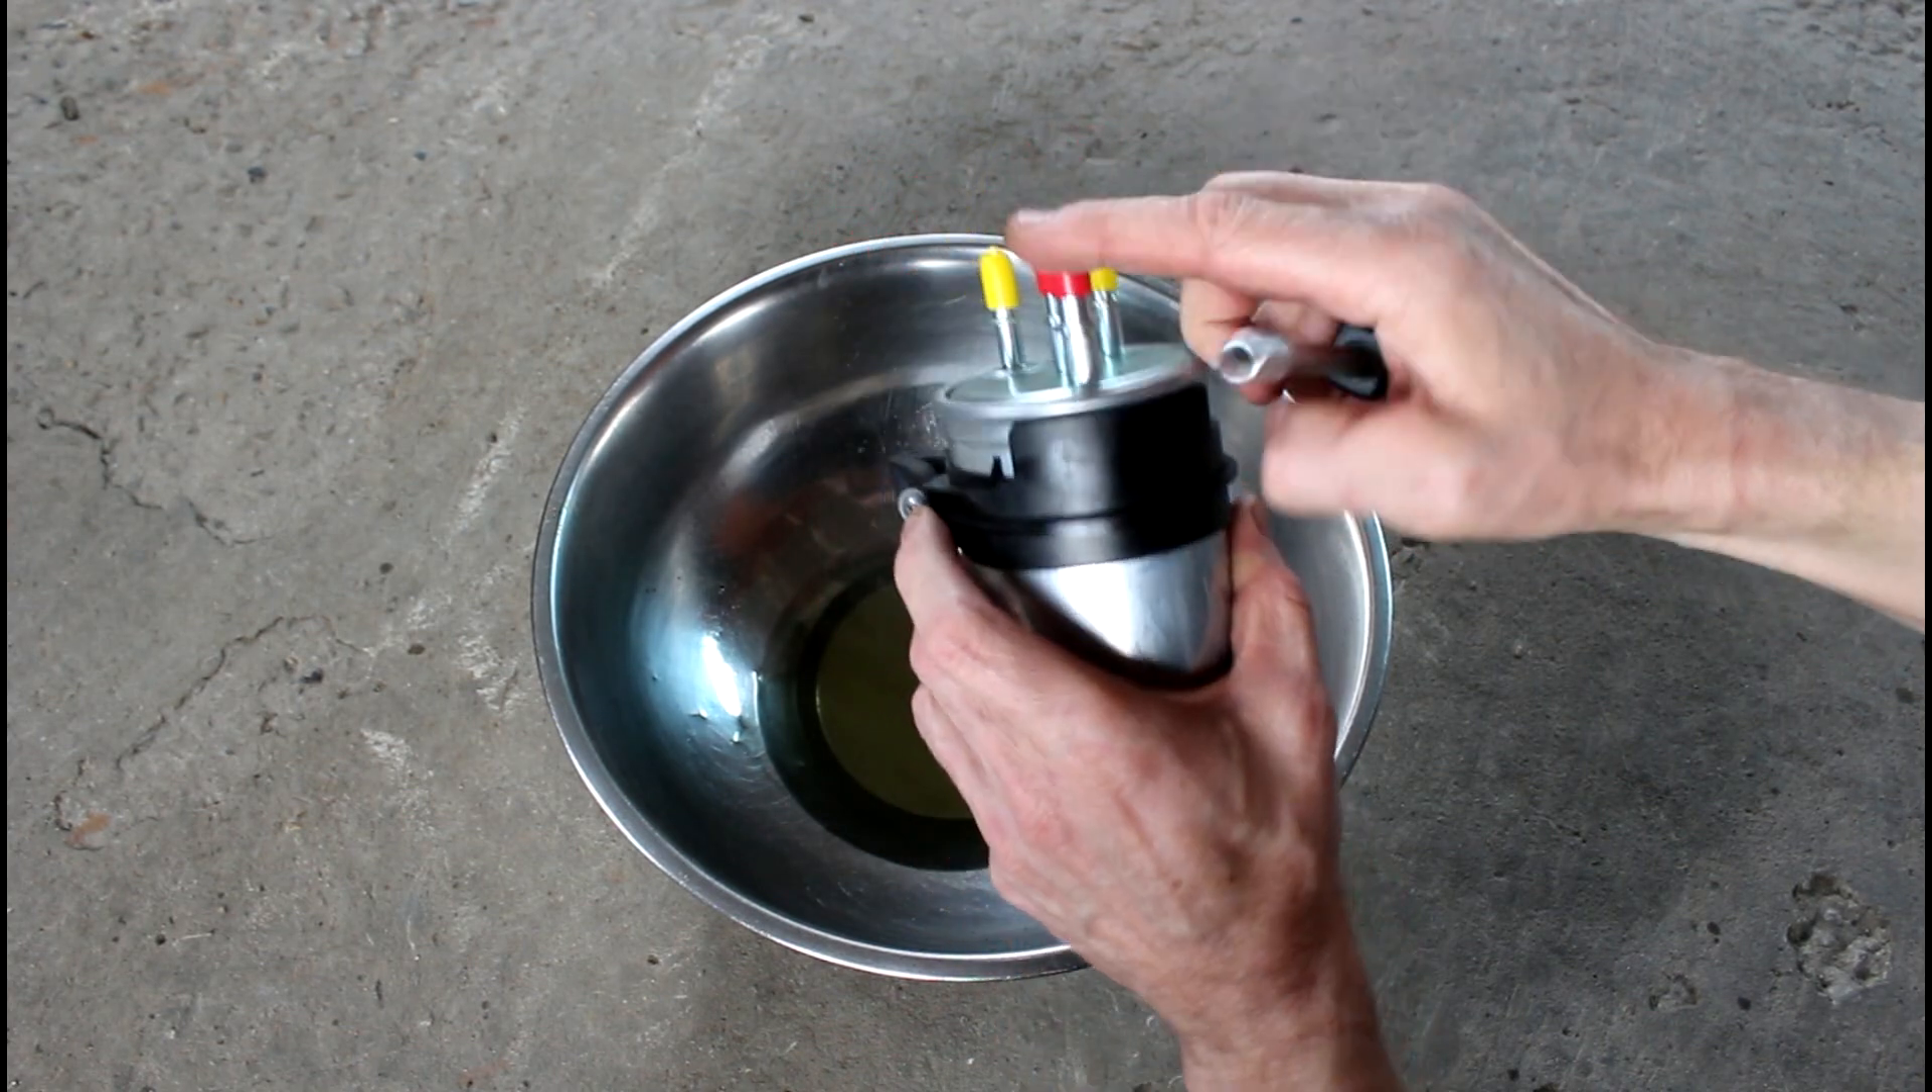Заглушки пока не снимаю. Сниму на автомобиле.